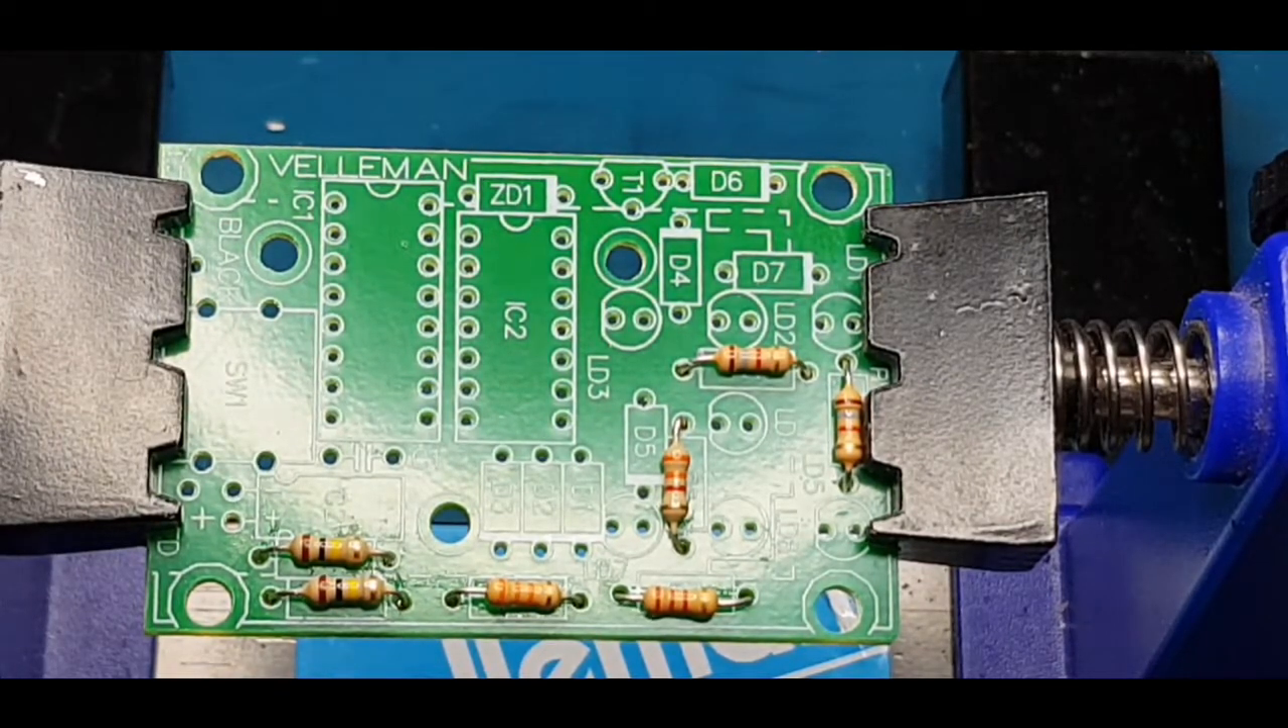Right so there we have it there's all the resistors on the board.